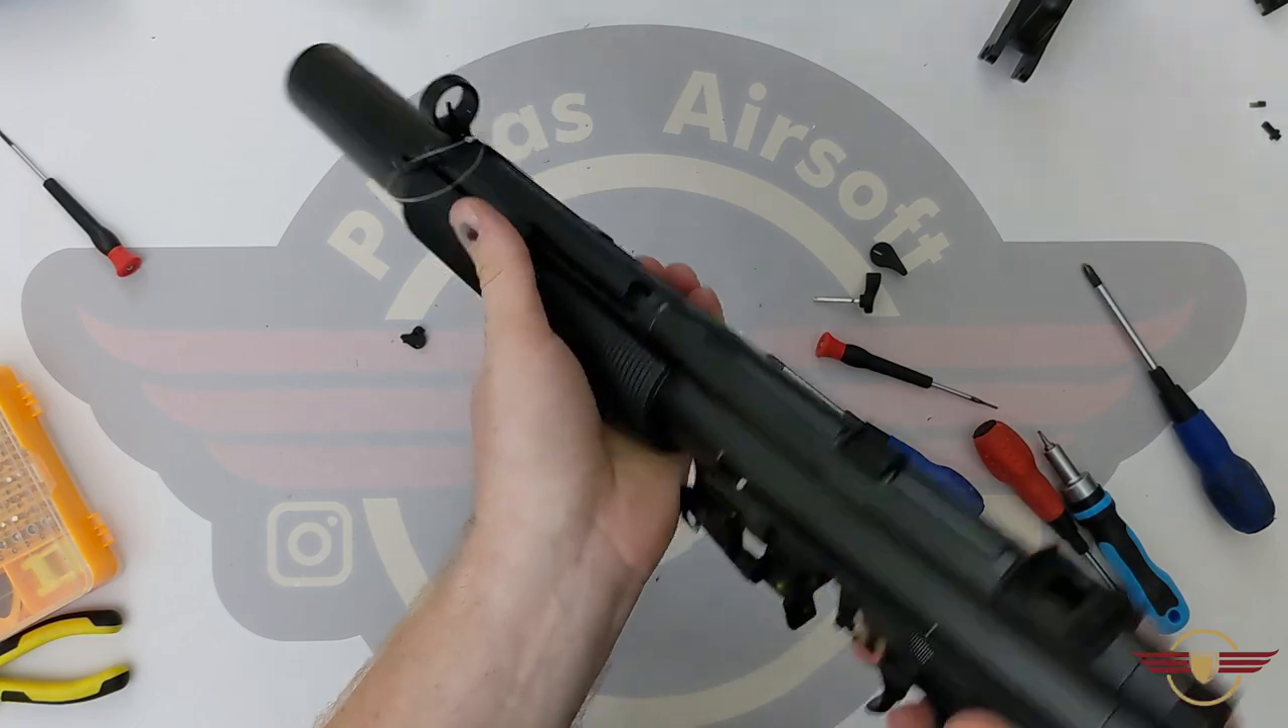The suppressor can go on quarter turn and it's on.